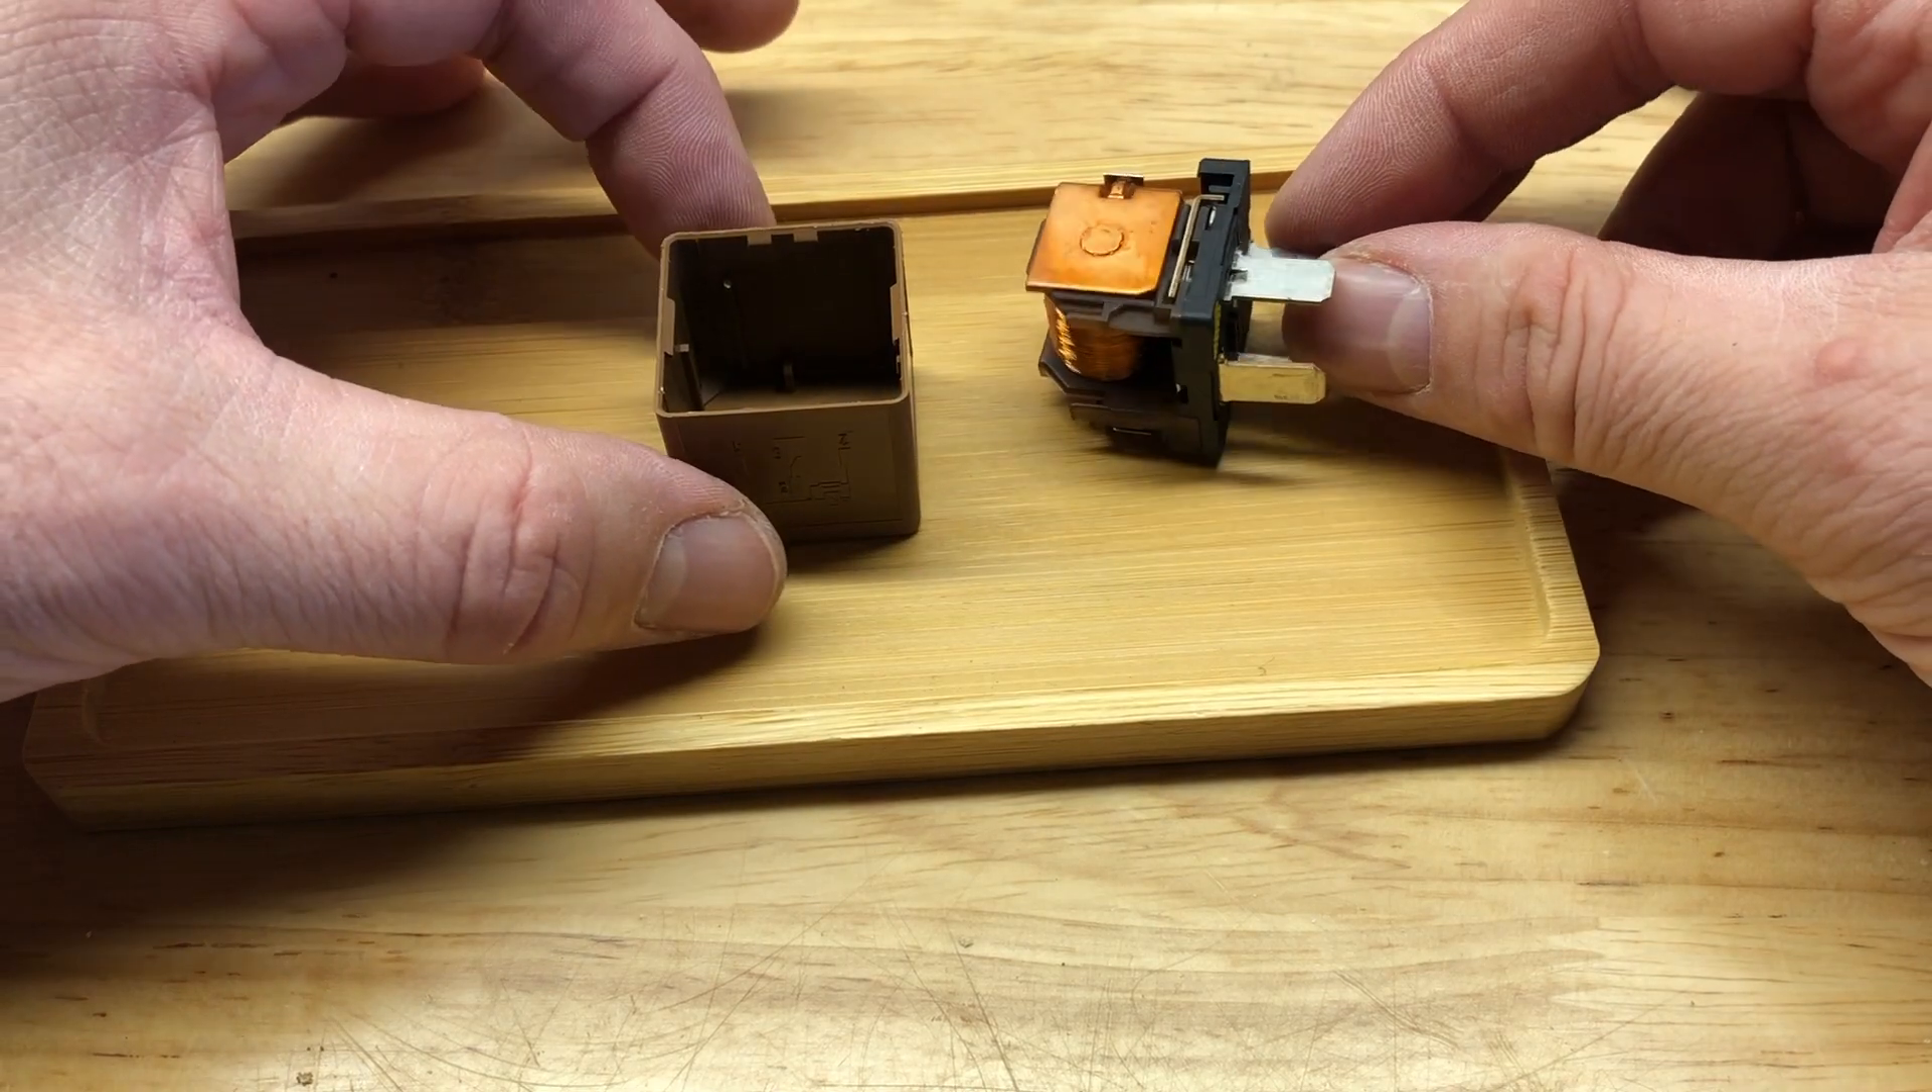There's our cap off and there's our relay from inside.